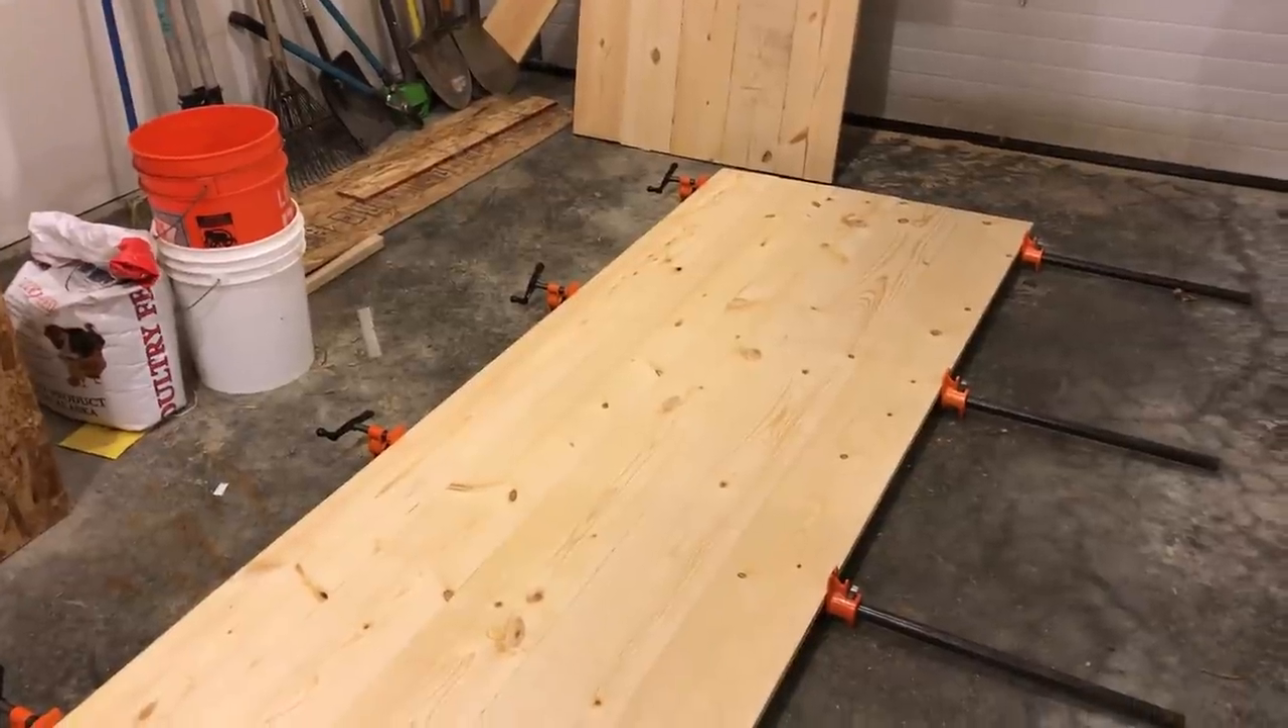So I just started gluing up the first boards. I'm trying to emulate the doors by Al on Lumina Acres, and so we'll see how they turn out.